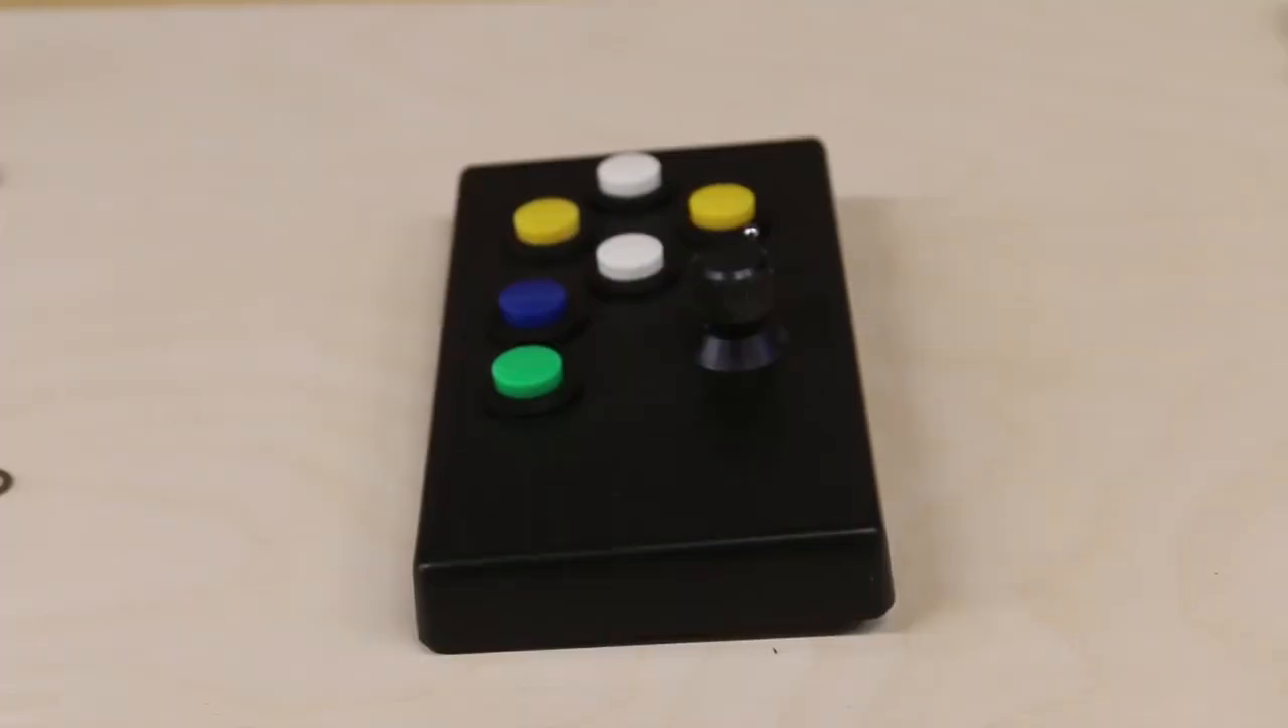Here it is with holes drilled and here with the buttons and switches fitted.